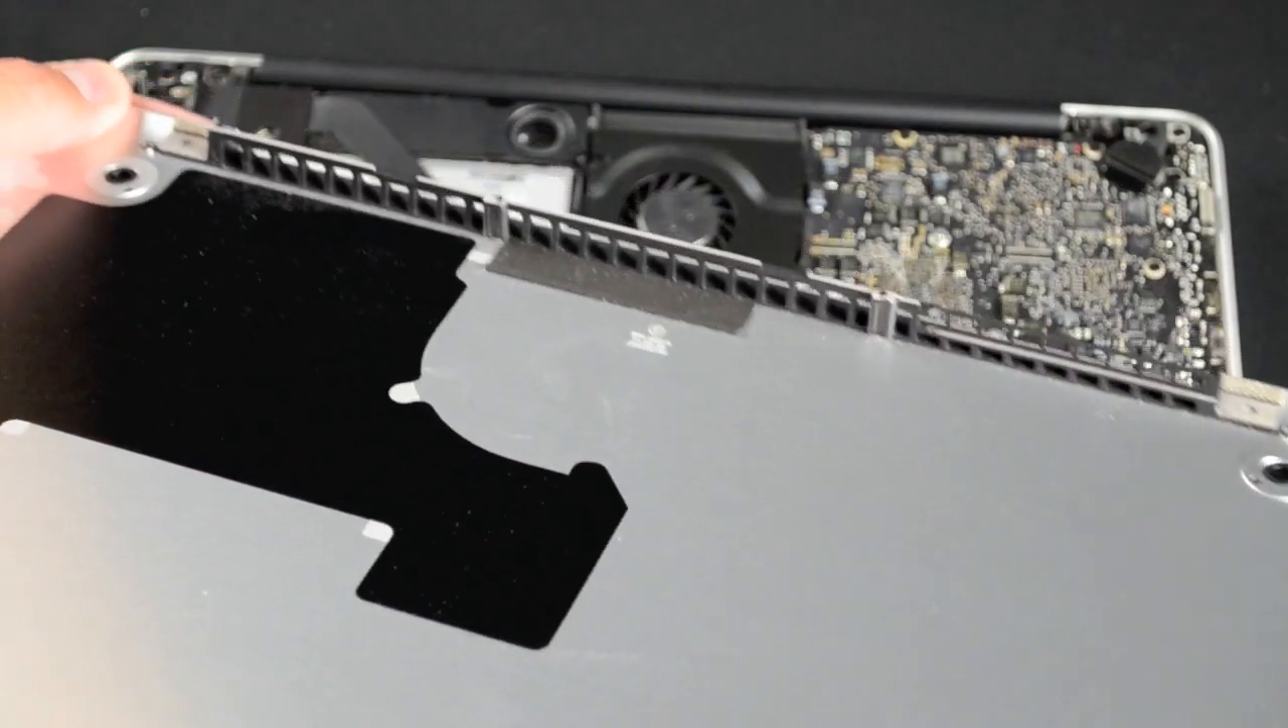With the screws removed, we can lift up the panel and expose the internal hardware.